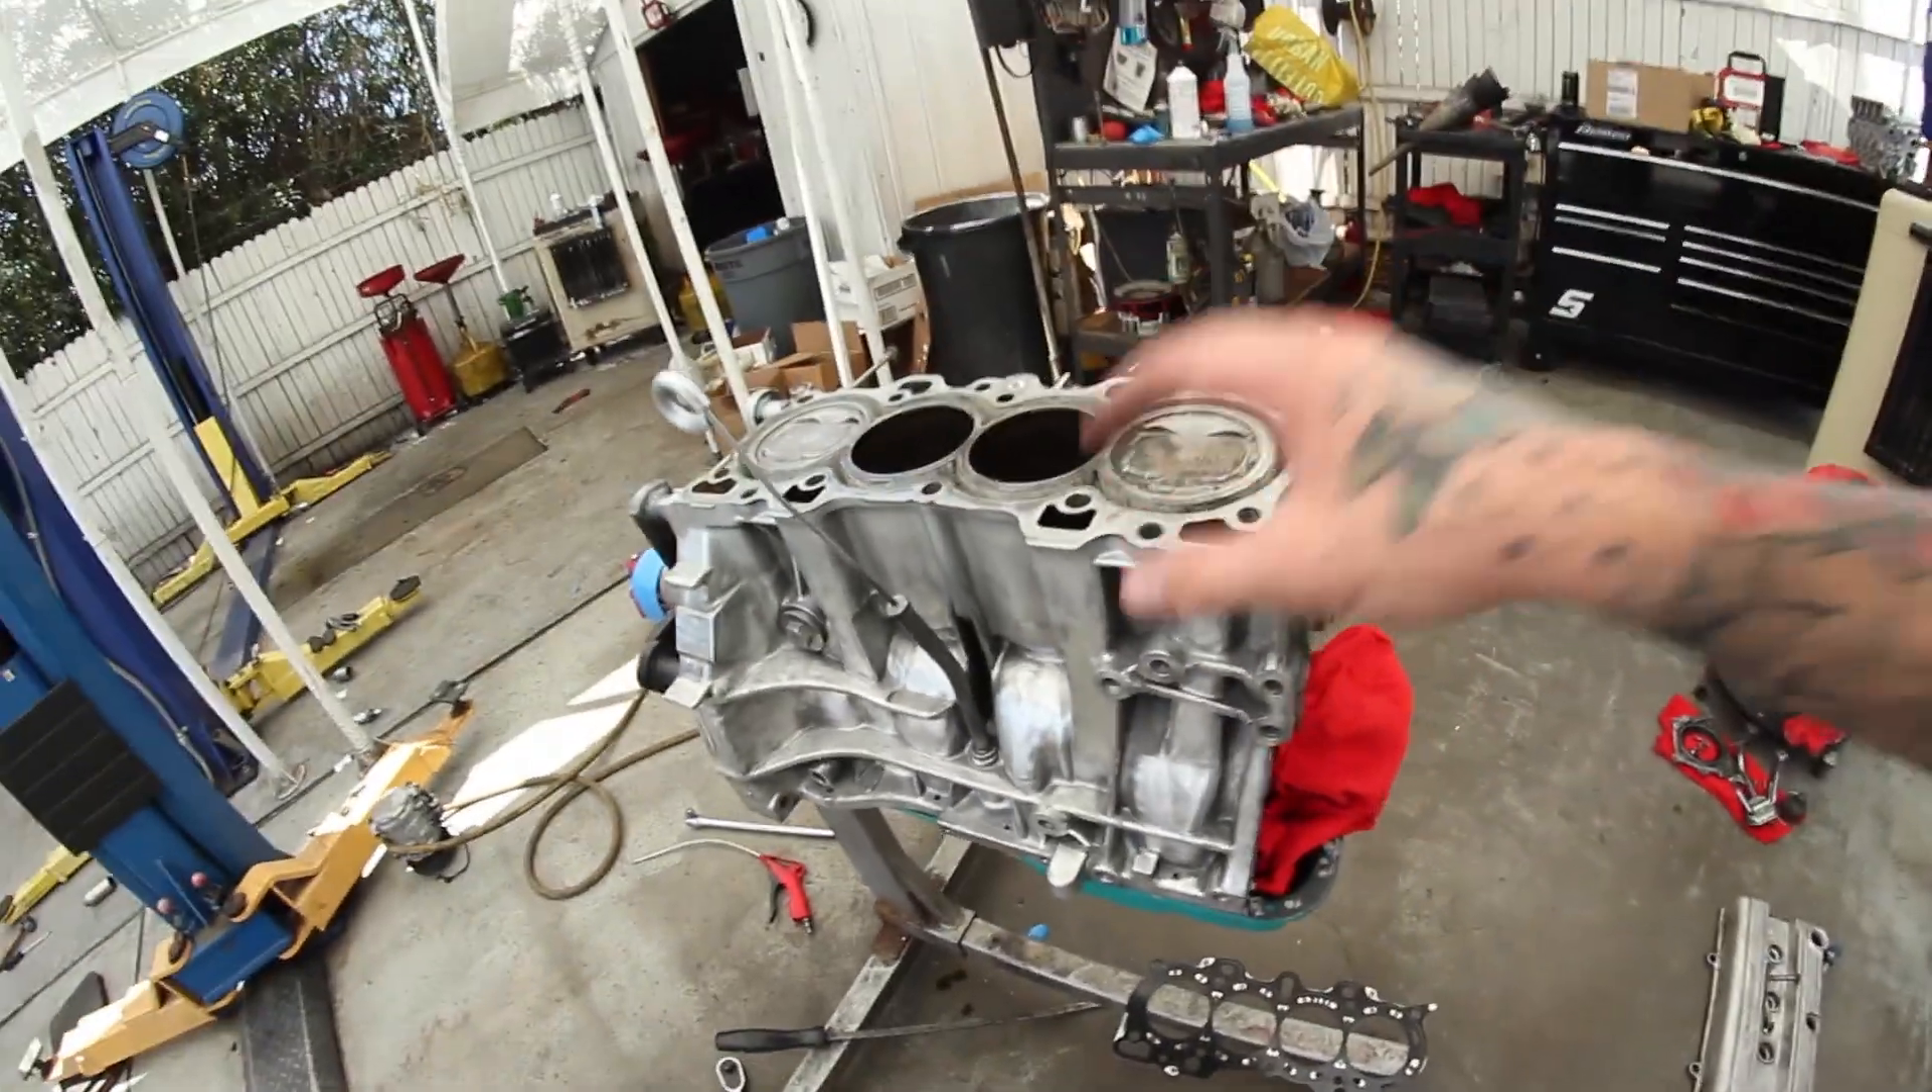I got the motor ripped apart so far.